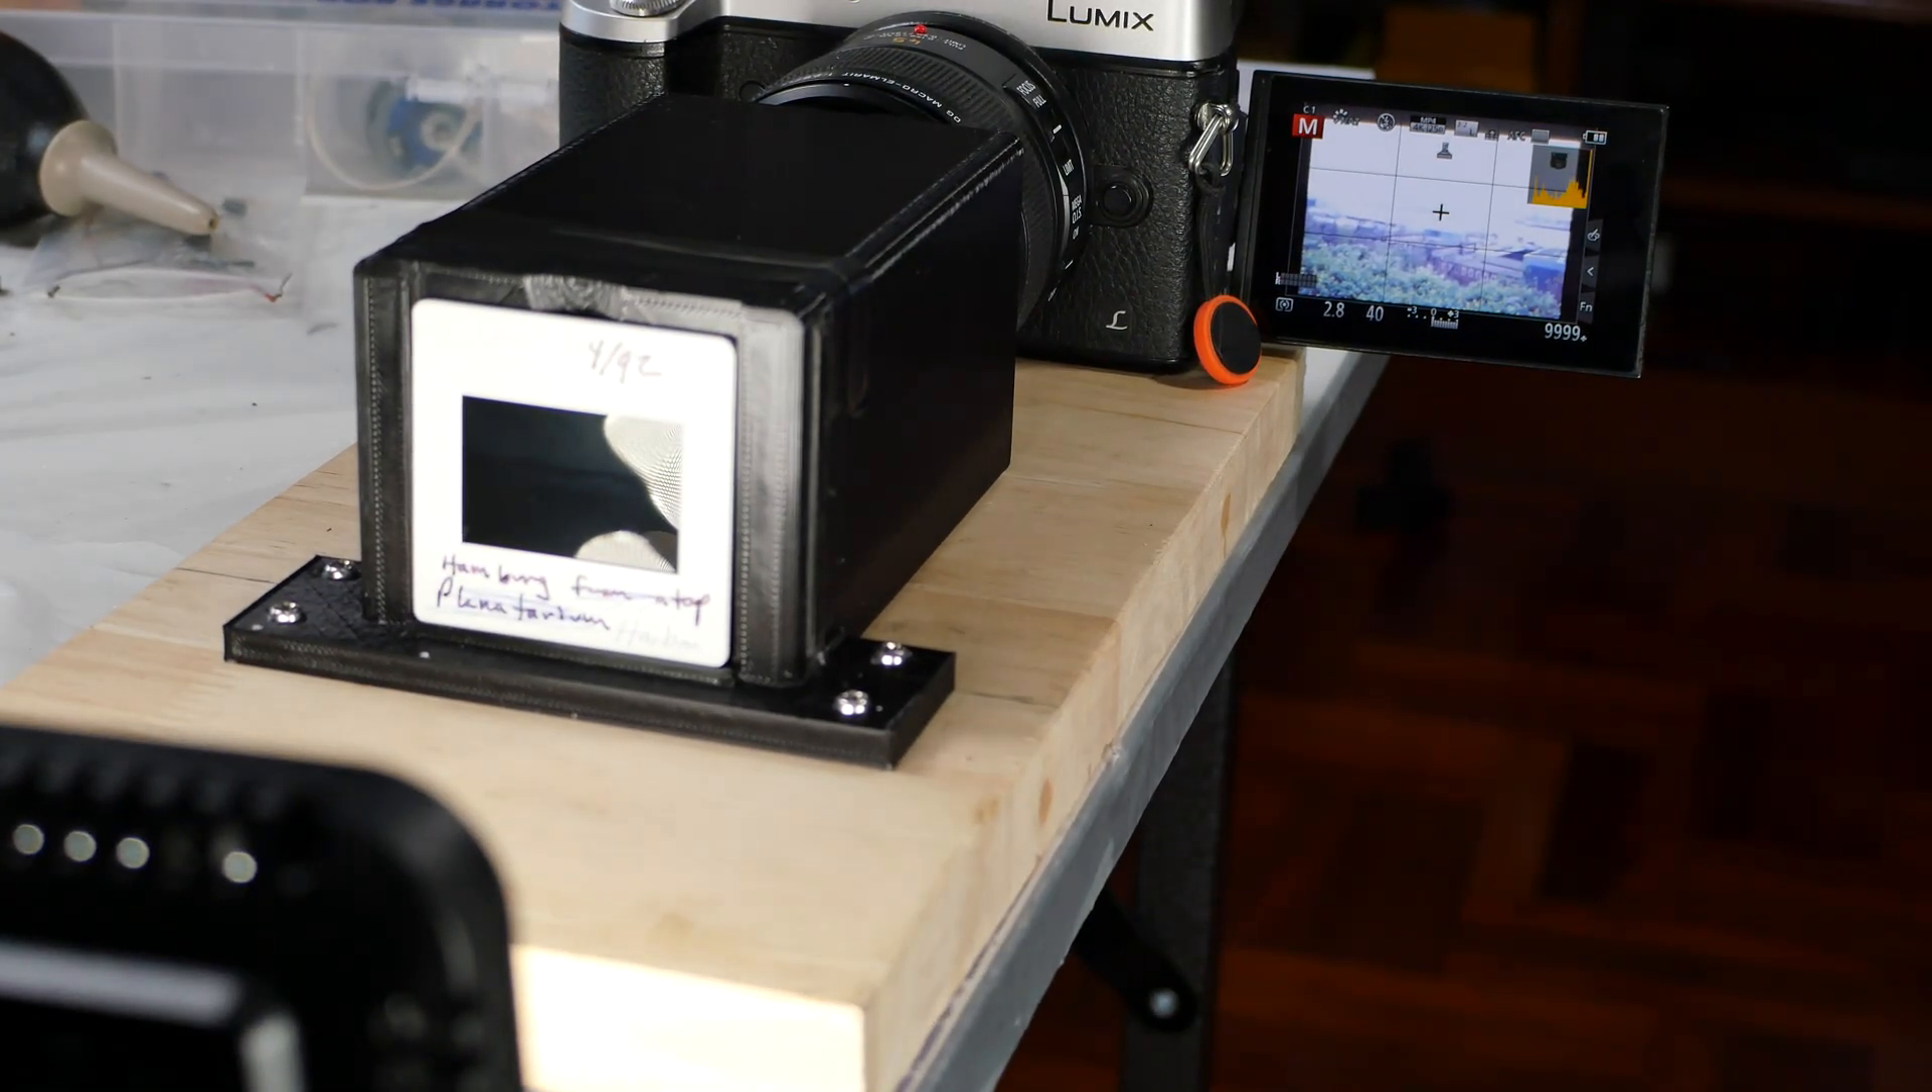Okay, so we have our slide in place.